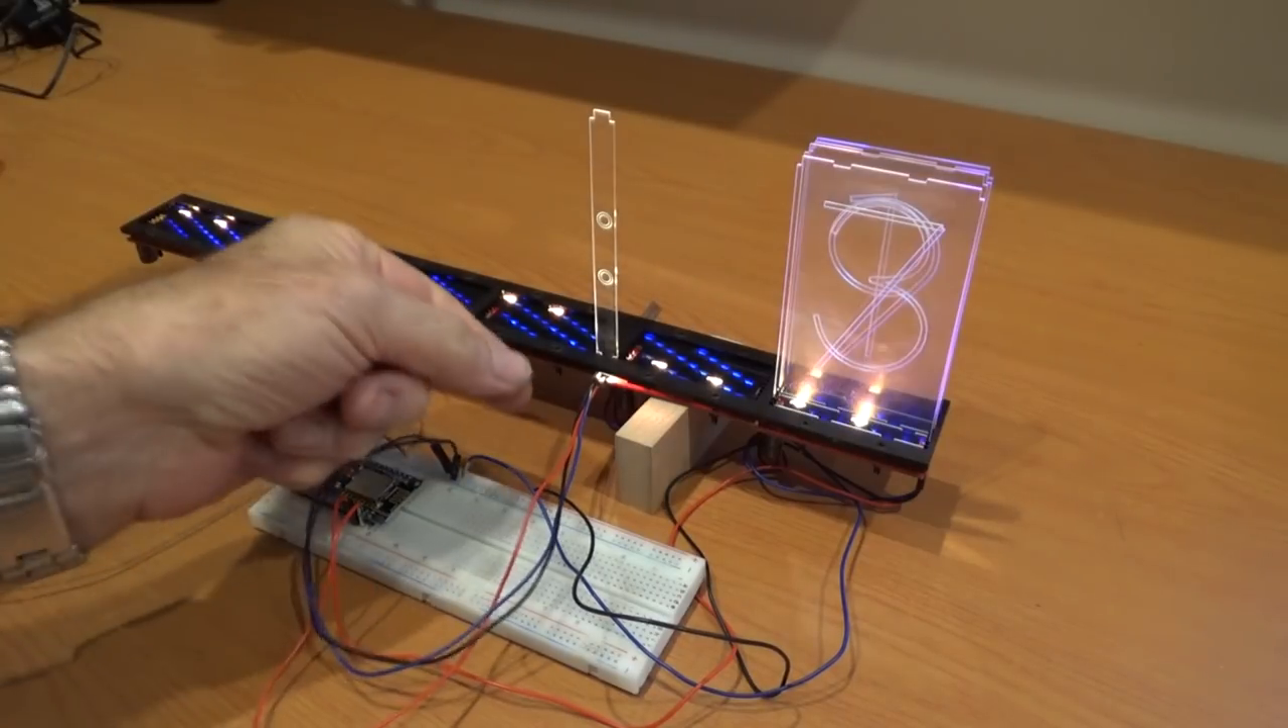And I've only got one of these little colon markers just sitting in its slot at this stage.